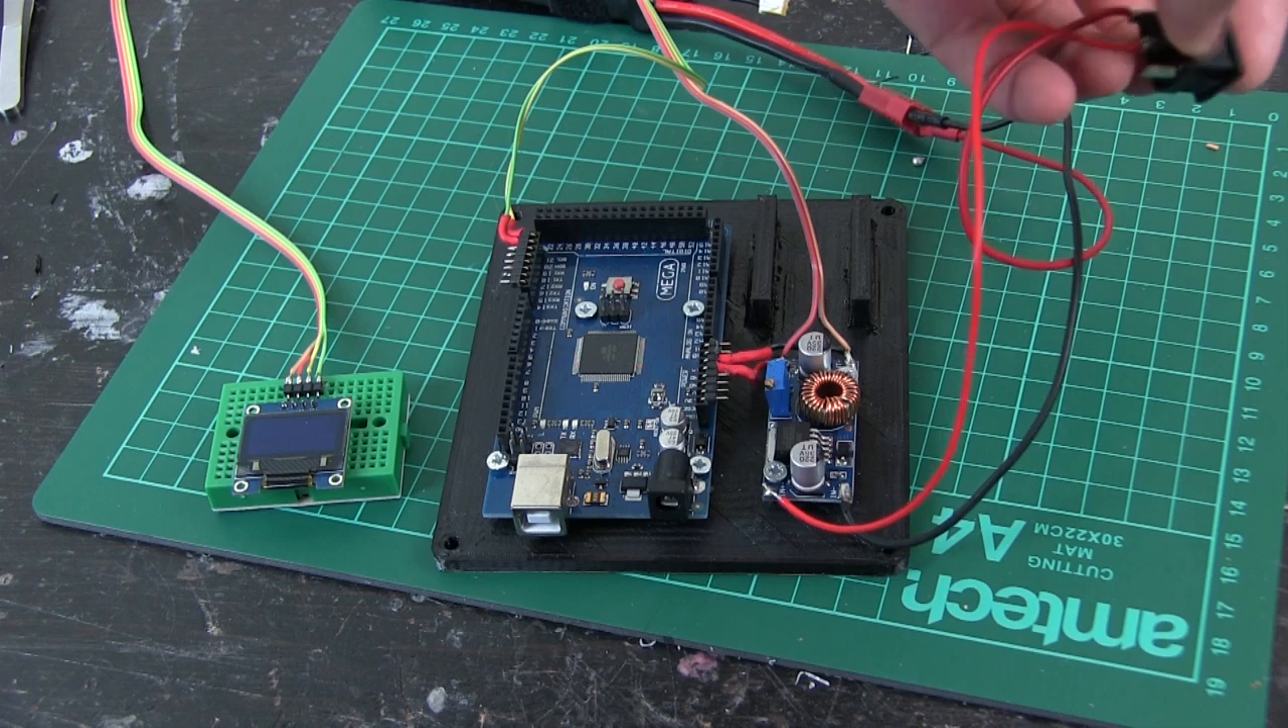I've just done a little bit of wiring to the master Arduino Mega here, so I've now got power and a nice switch so I can switch it on which will be mounted up eventually.